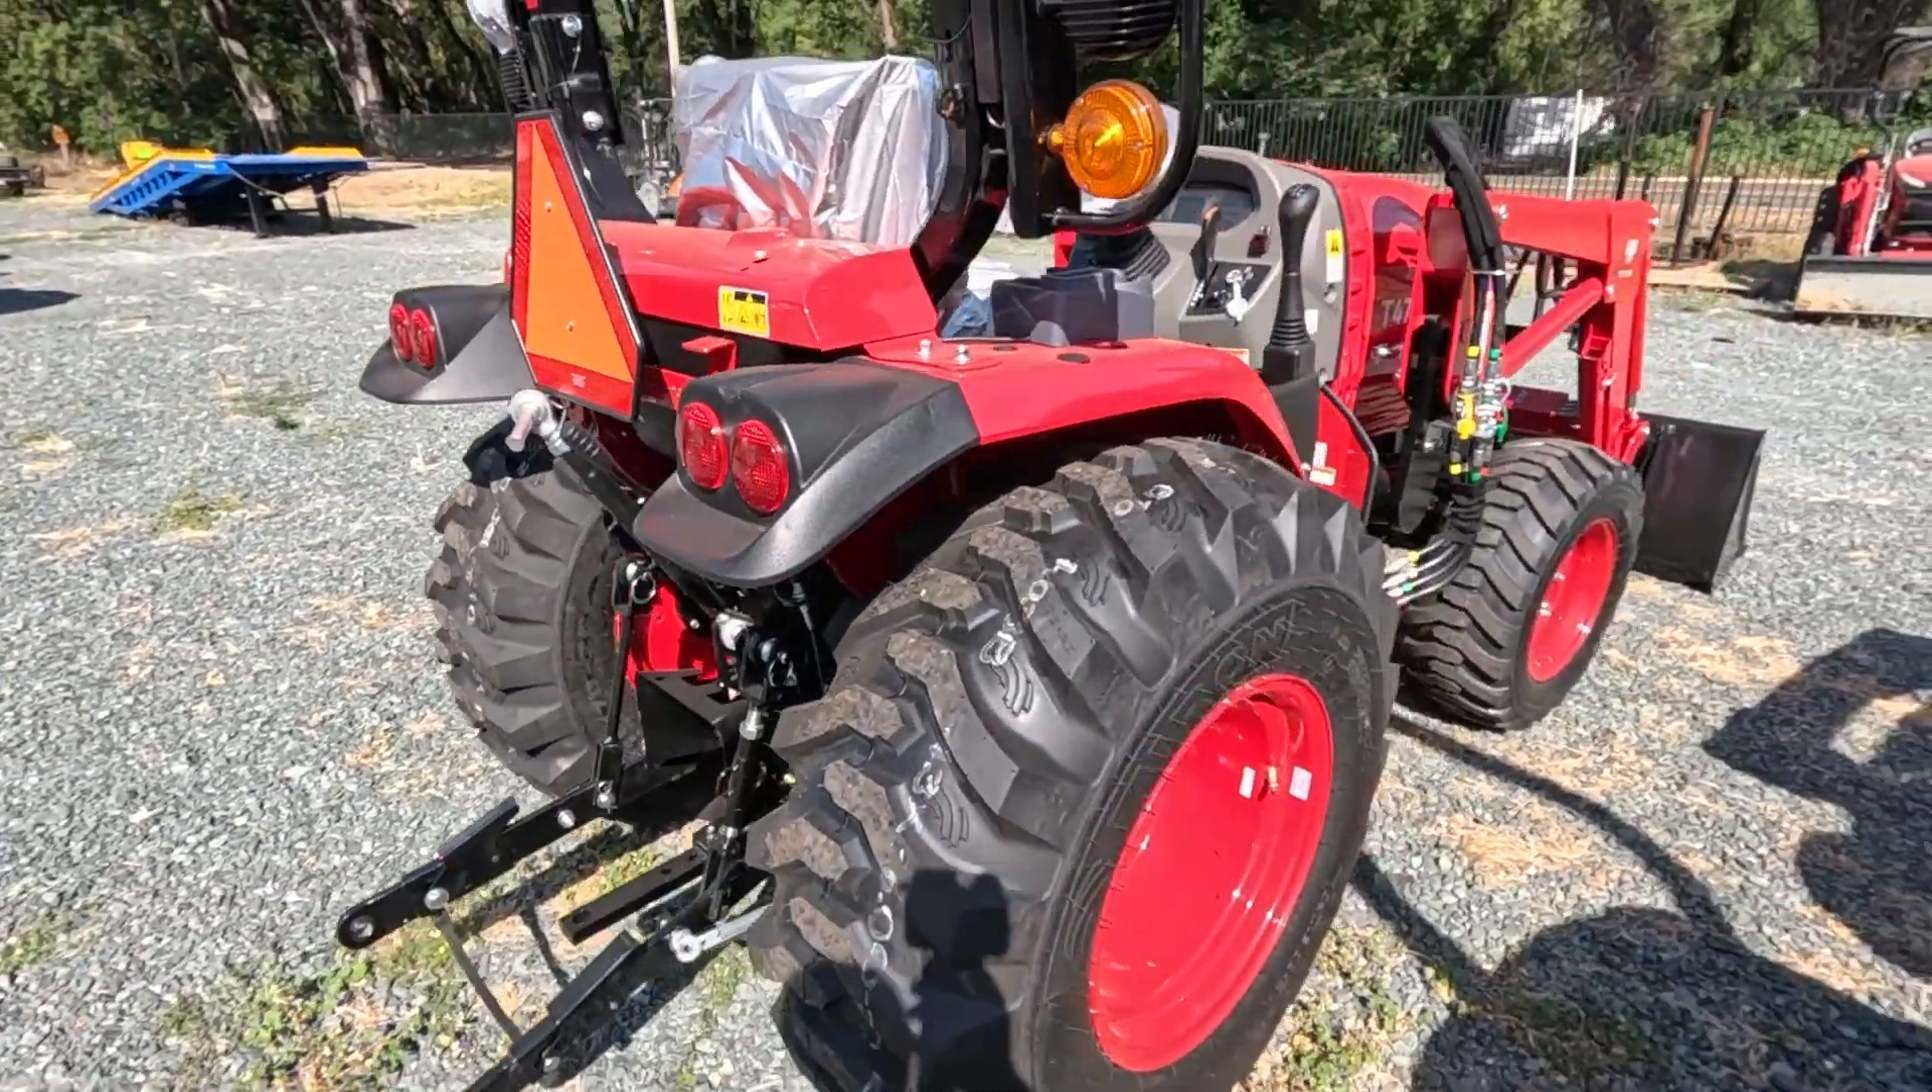Obviously the backhoe is not on it yet, but that can be added.